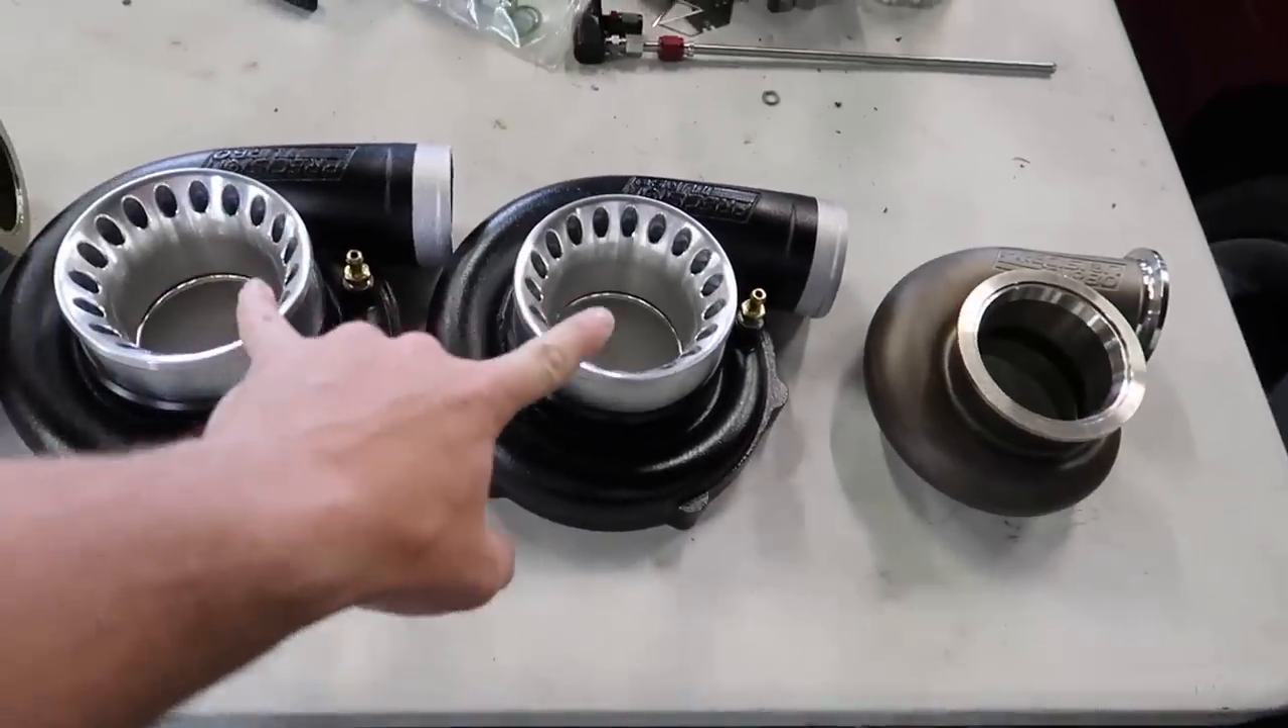We're uh missing the internals here they're gonna be shipped out to us pretty soon.